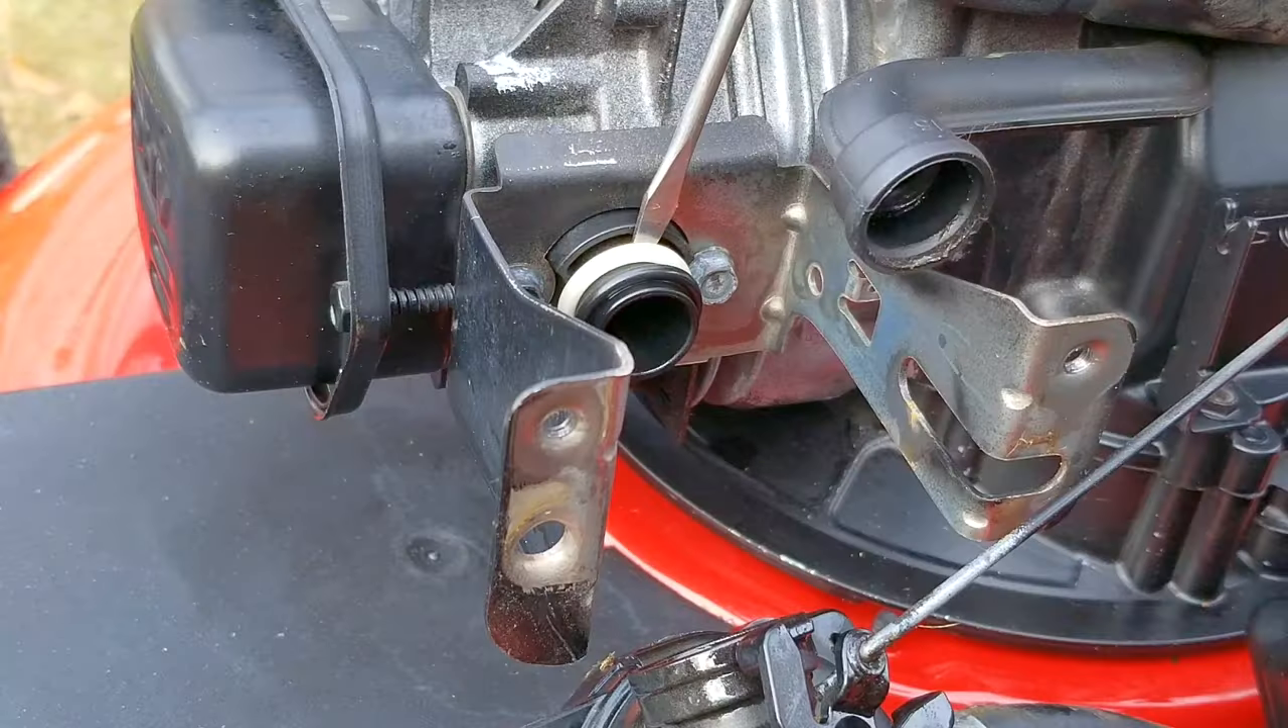Now I did make a mistake, and that was when I was connecting the linkage for the governor that I realized that the o-ring and its retainer were still on the intake pipe.